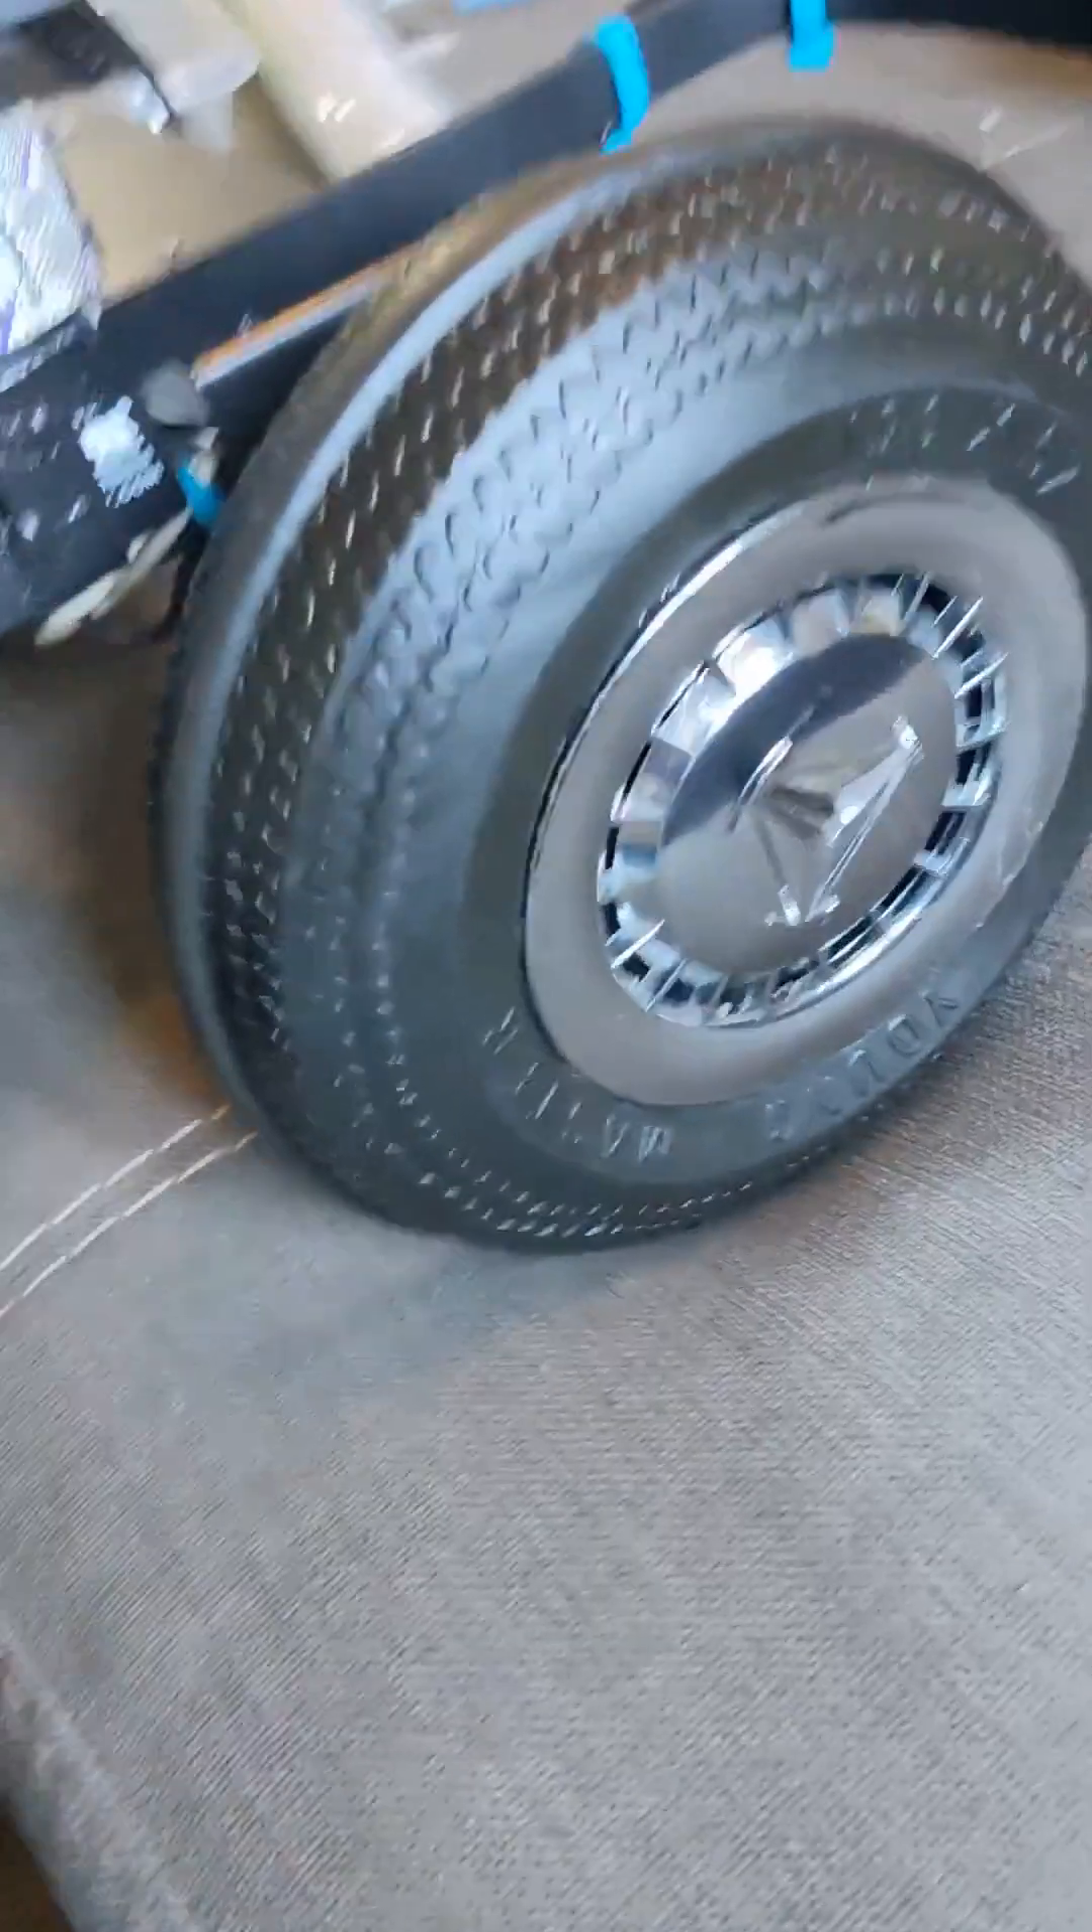Got the hubcaps on that we picked out.